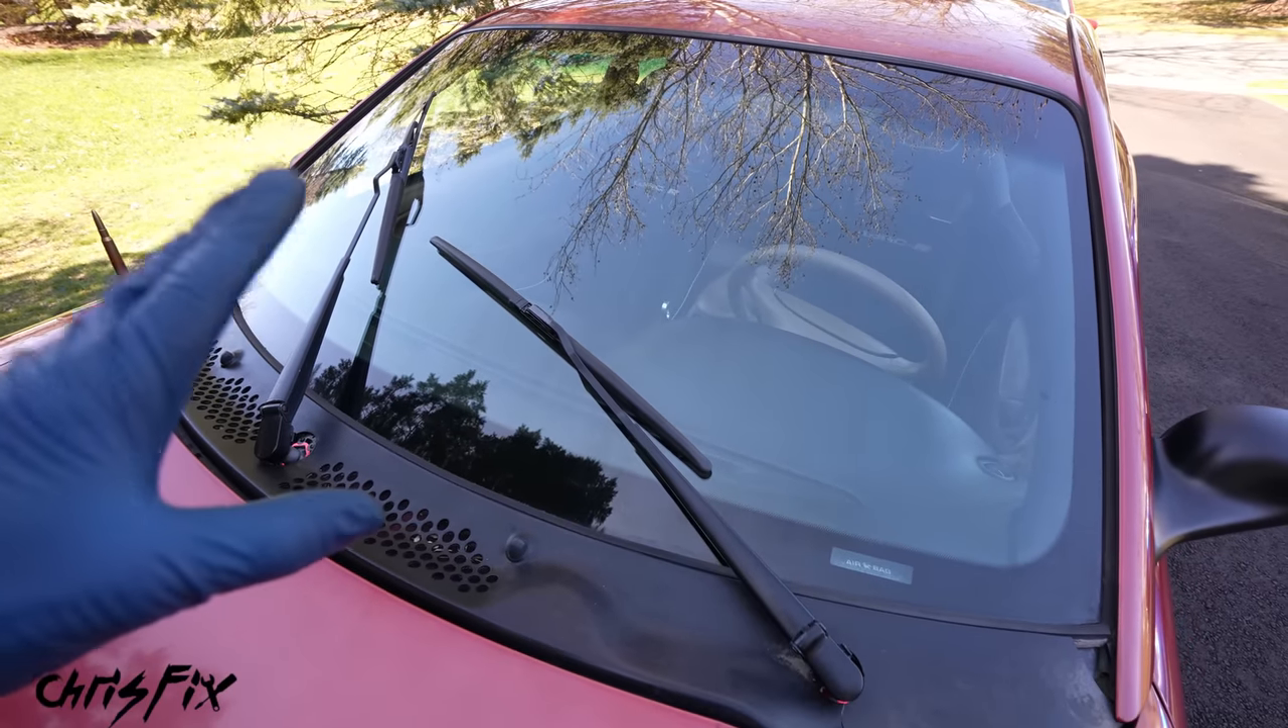So the wiper resting position is up on the windshield And that's not good.